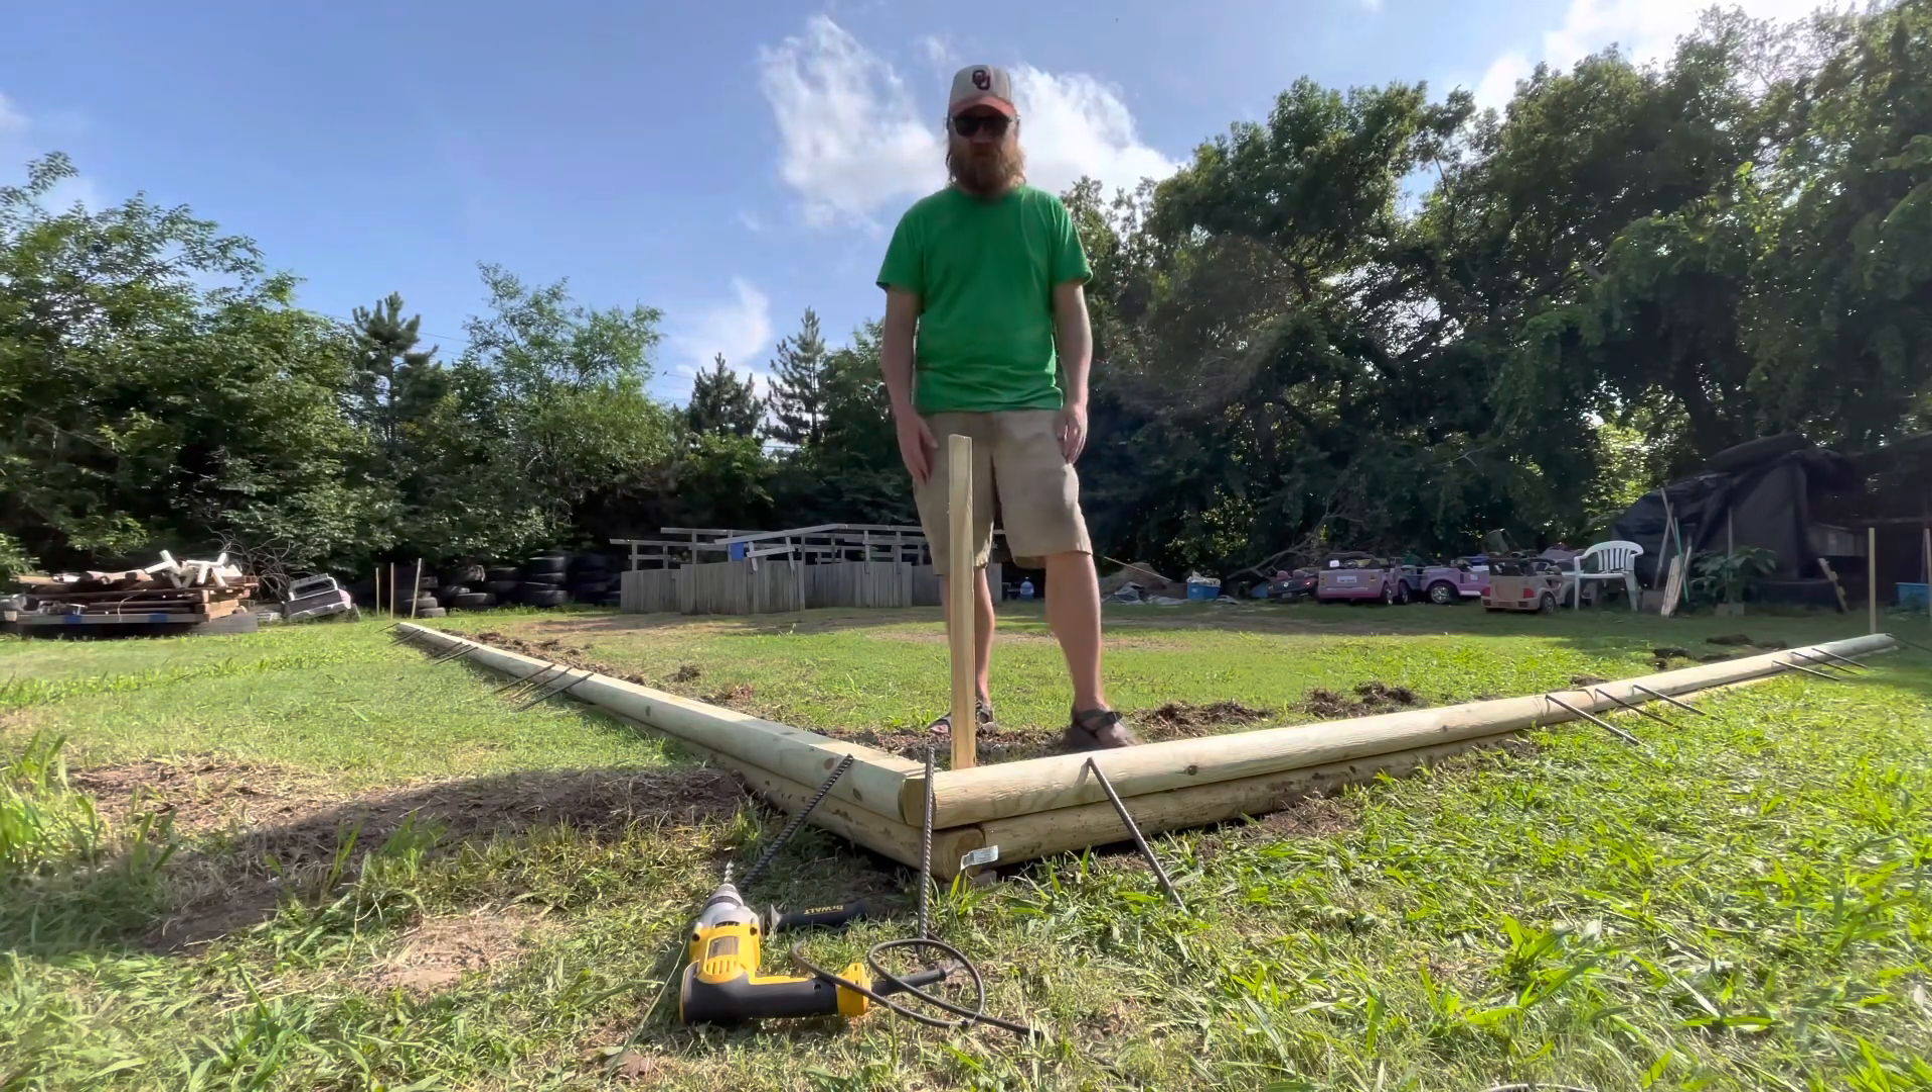Okay, so I've got the timbers all set. Now, all I need to do is anchor them in place so that they don't tip over.